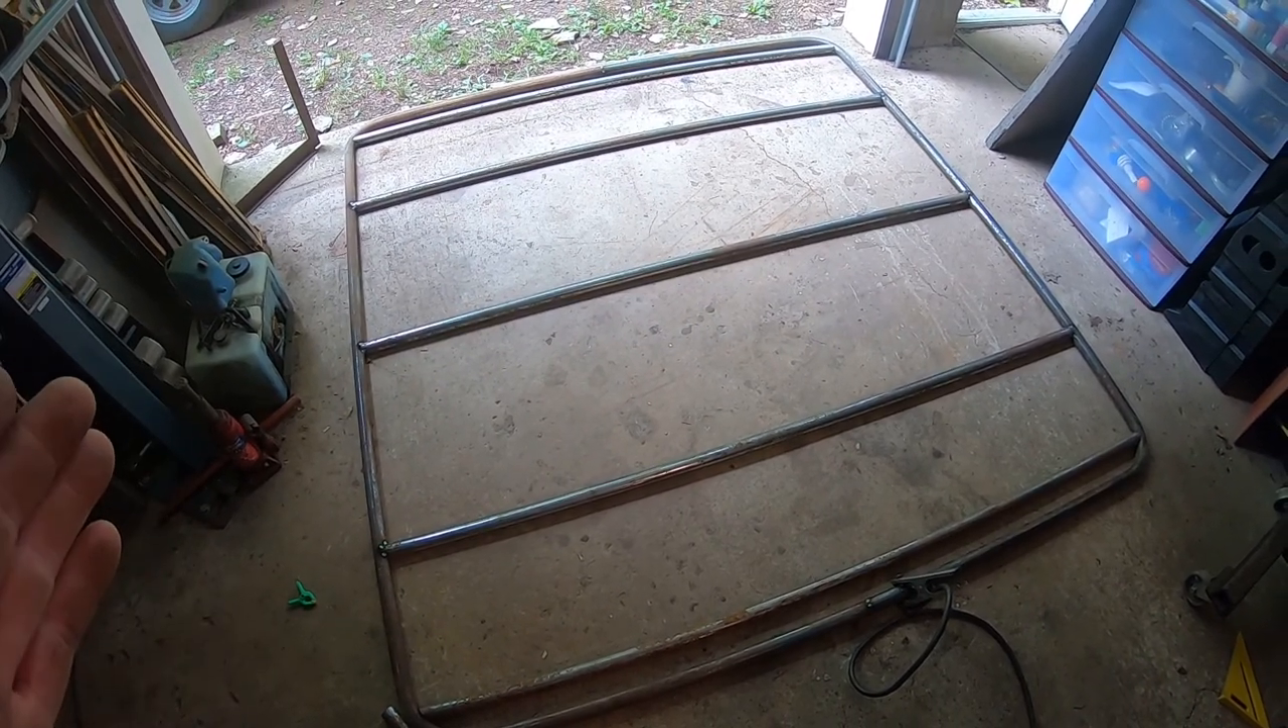Now we've got our canopy top all tacked up next thing is to put our supports on.